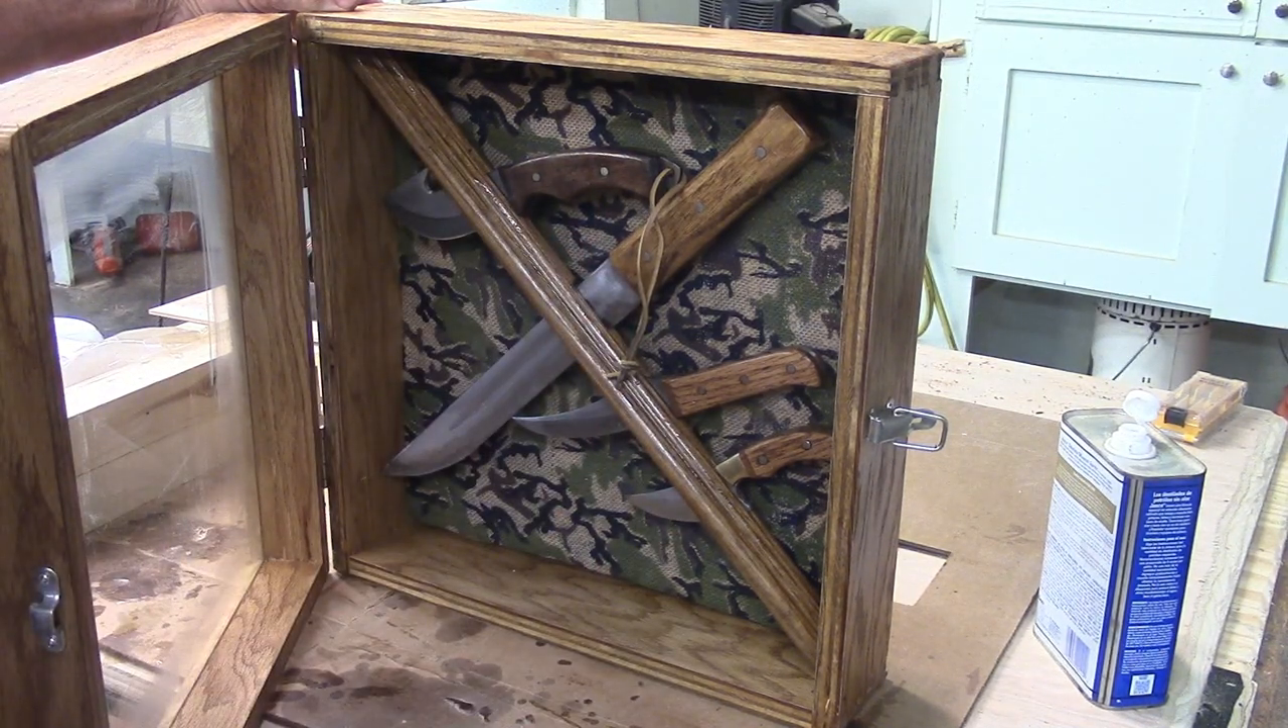This knife holder here just slides in there. It's wedged between these two corners here so you can take it out and put it back in and modify it.